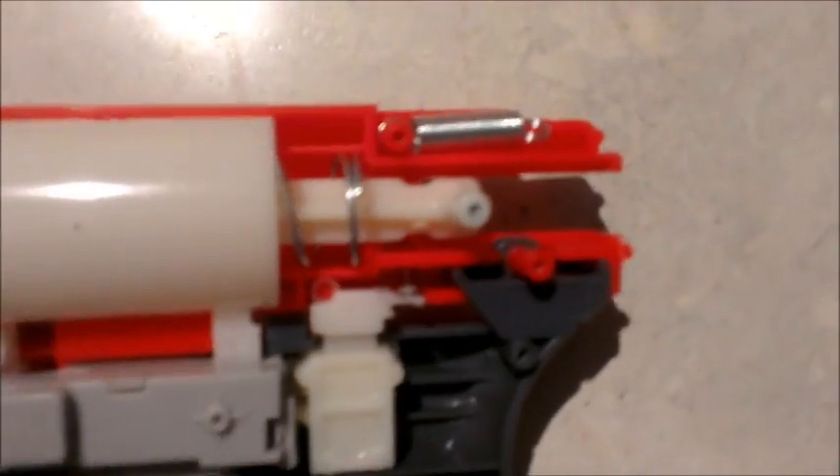Okay so we've got the shell apart.